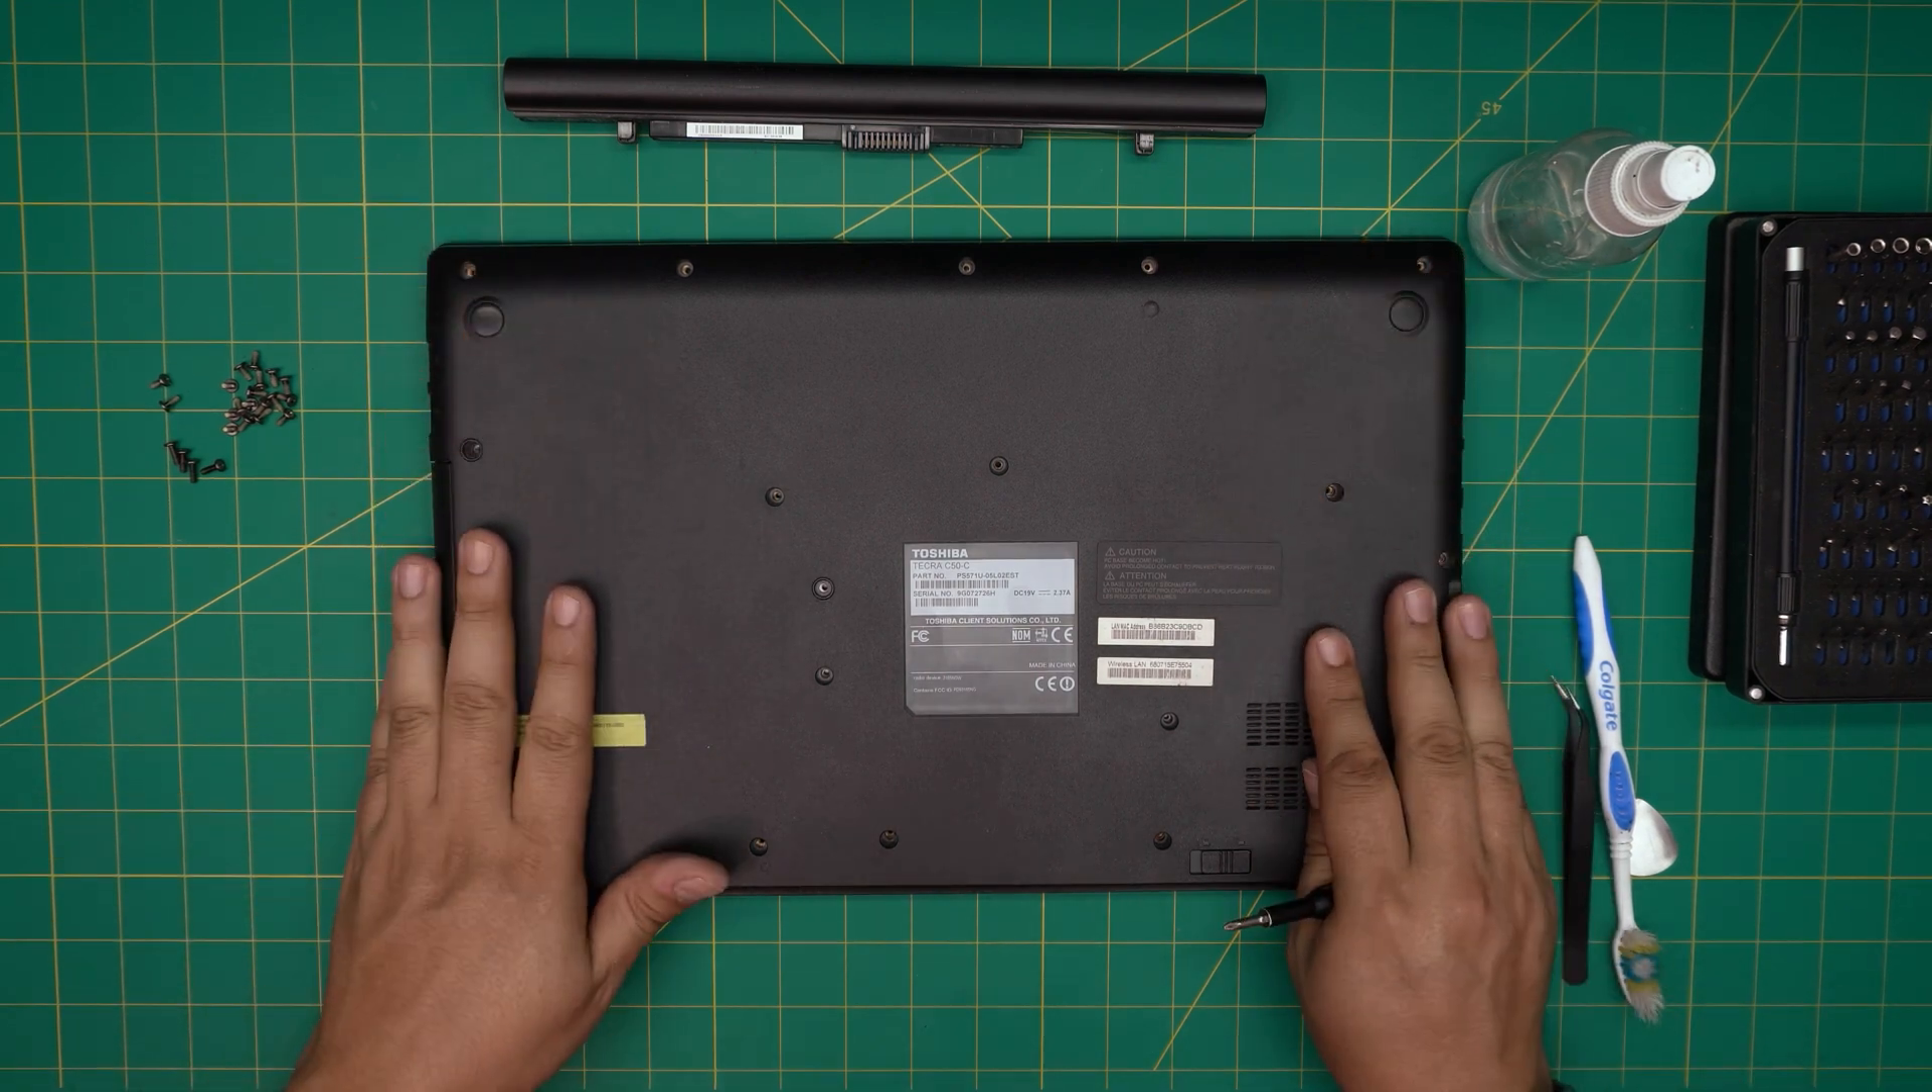All right now that we put the bottom case on top all we need to do is to put the bottom screws.